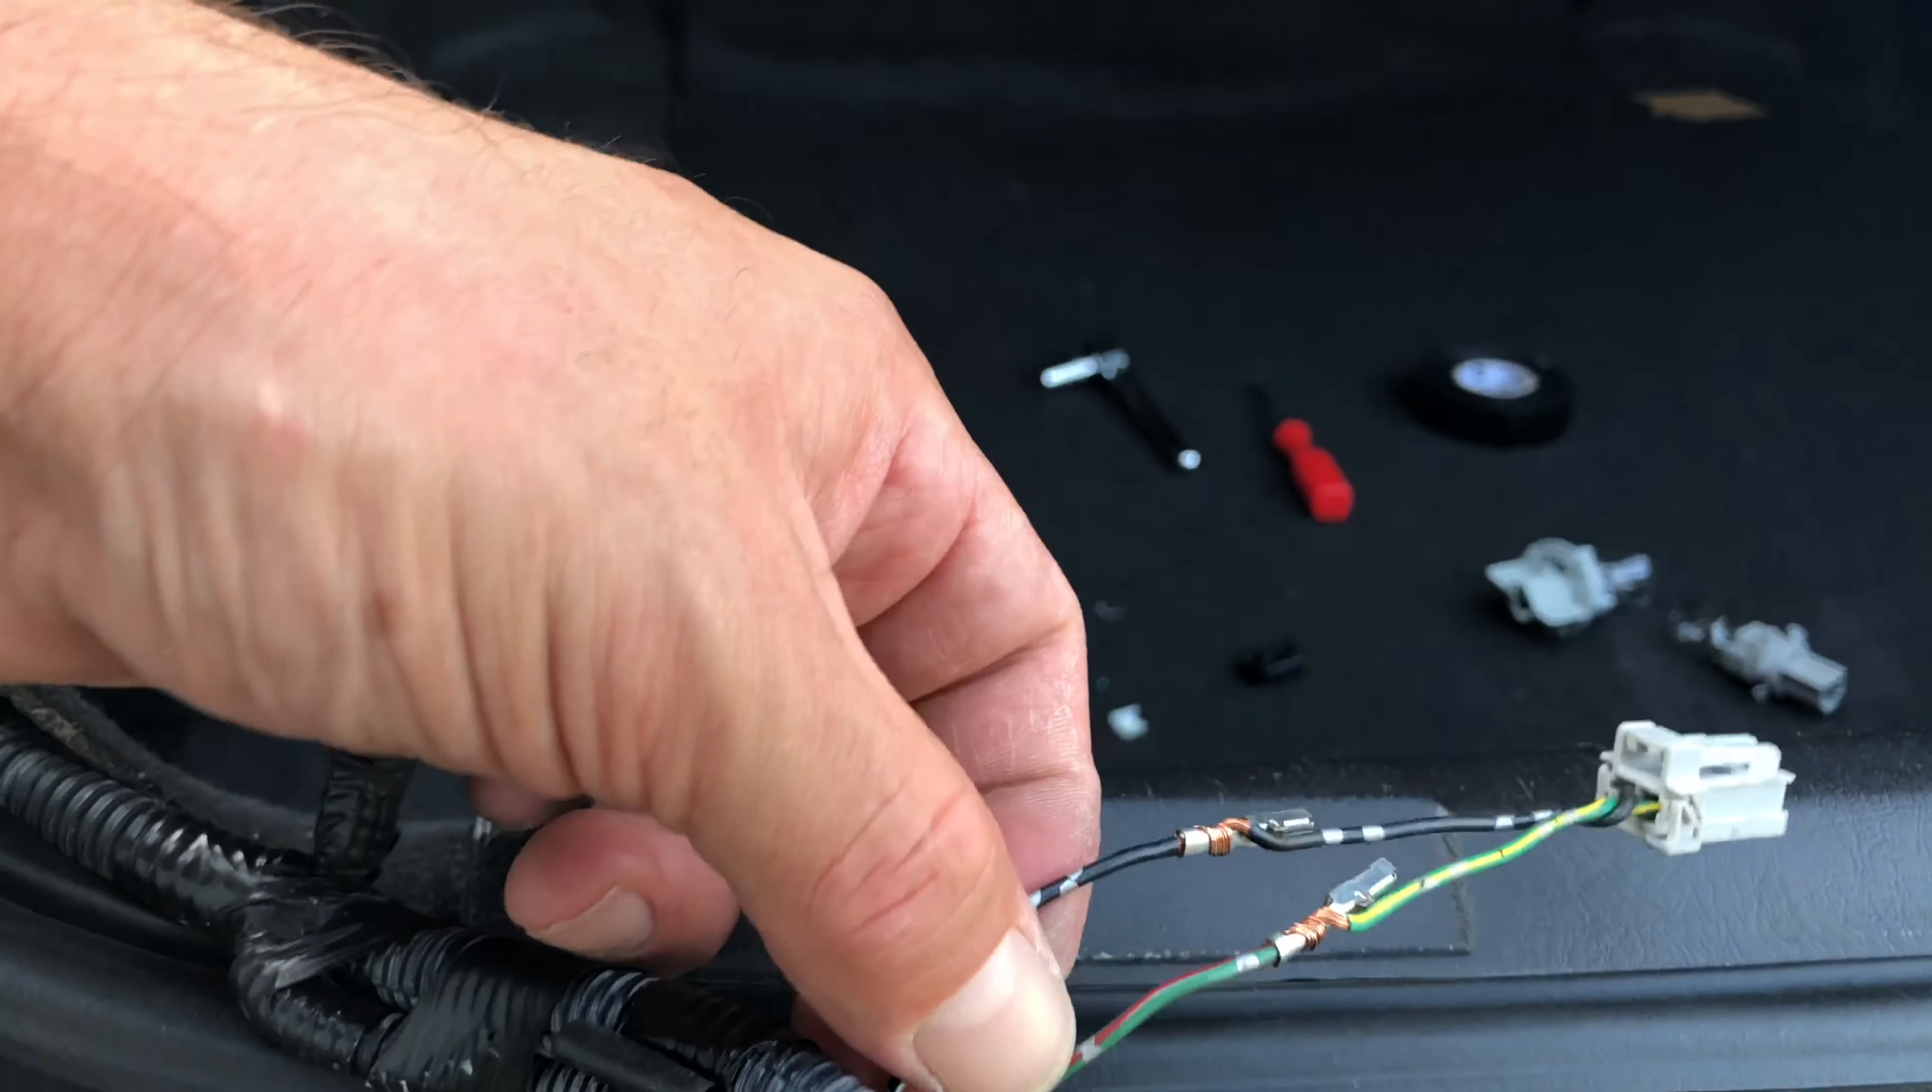So this is what it looks like now that I connected the socket that we actually need.